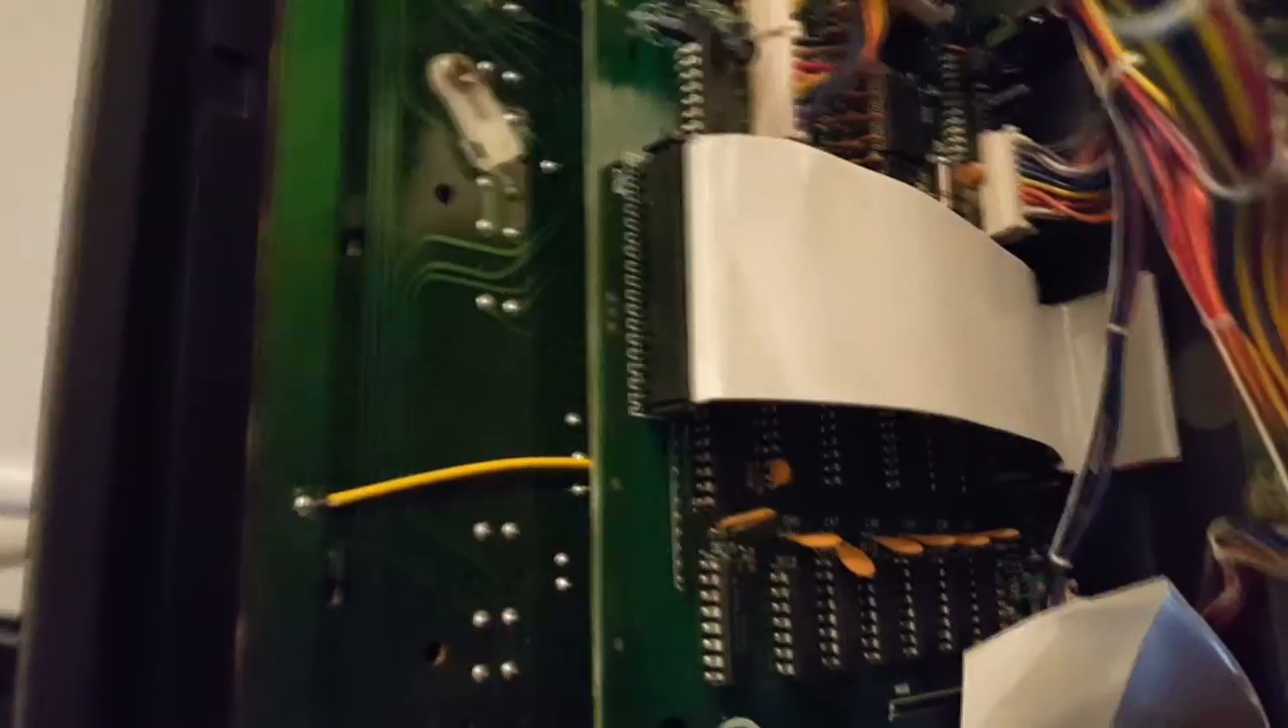And also I I fitted this flat cable back where it belongs.